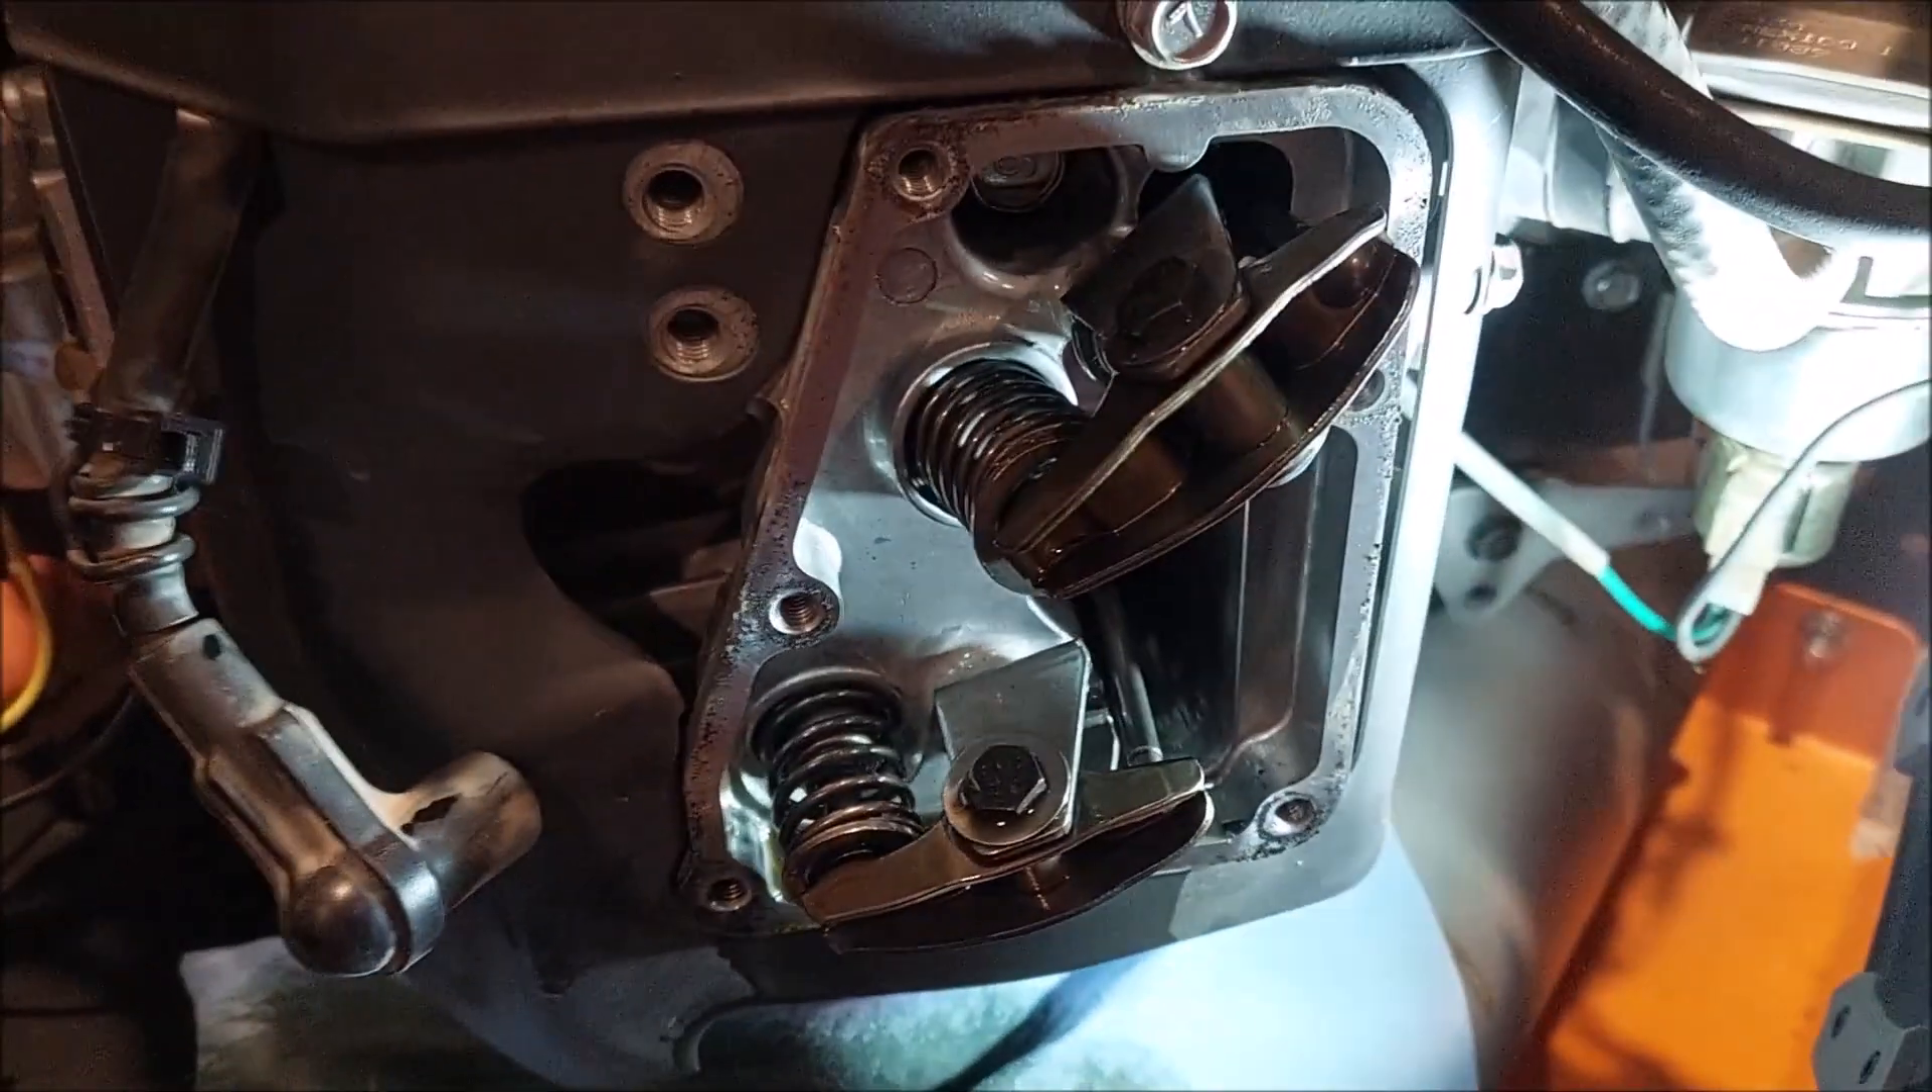All right valve cover is removed gaskets removed and we're going to inspect the valves here.